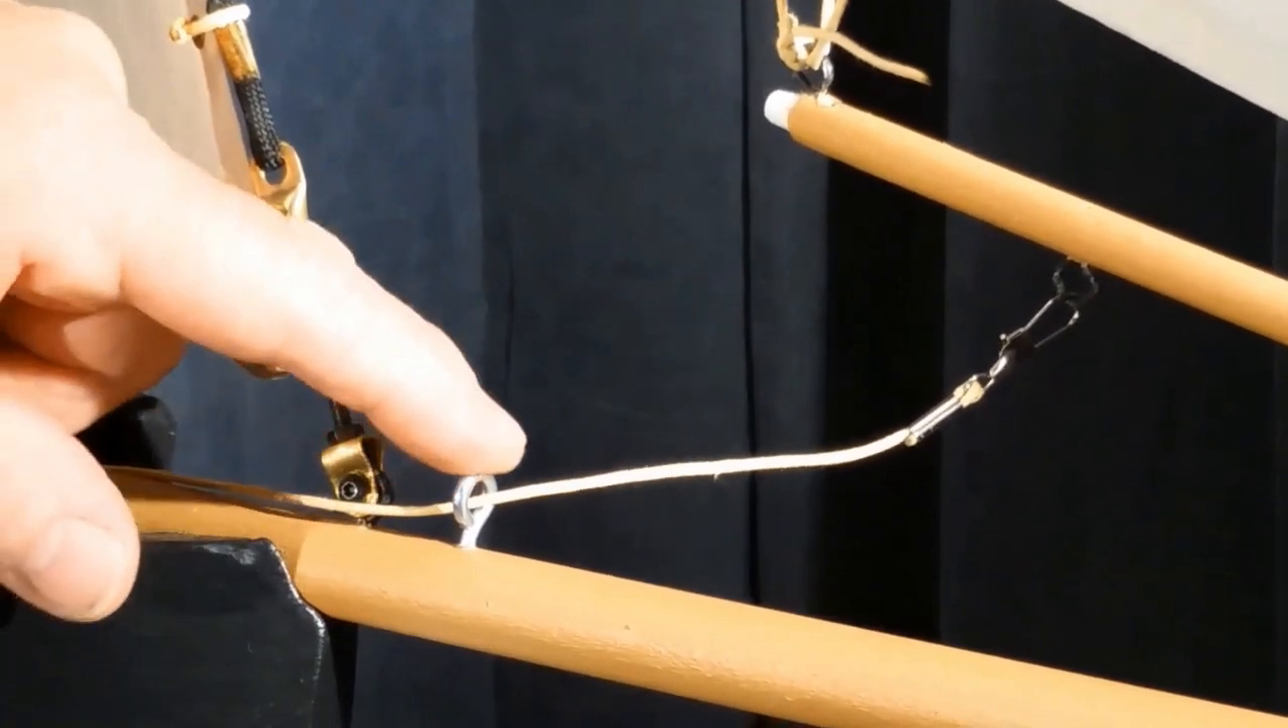And I've run the sheet line through an eye on the top of the bowsprit.